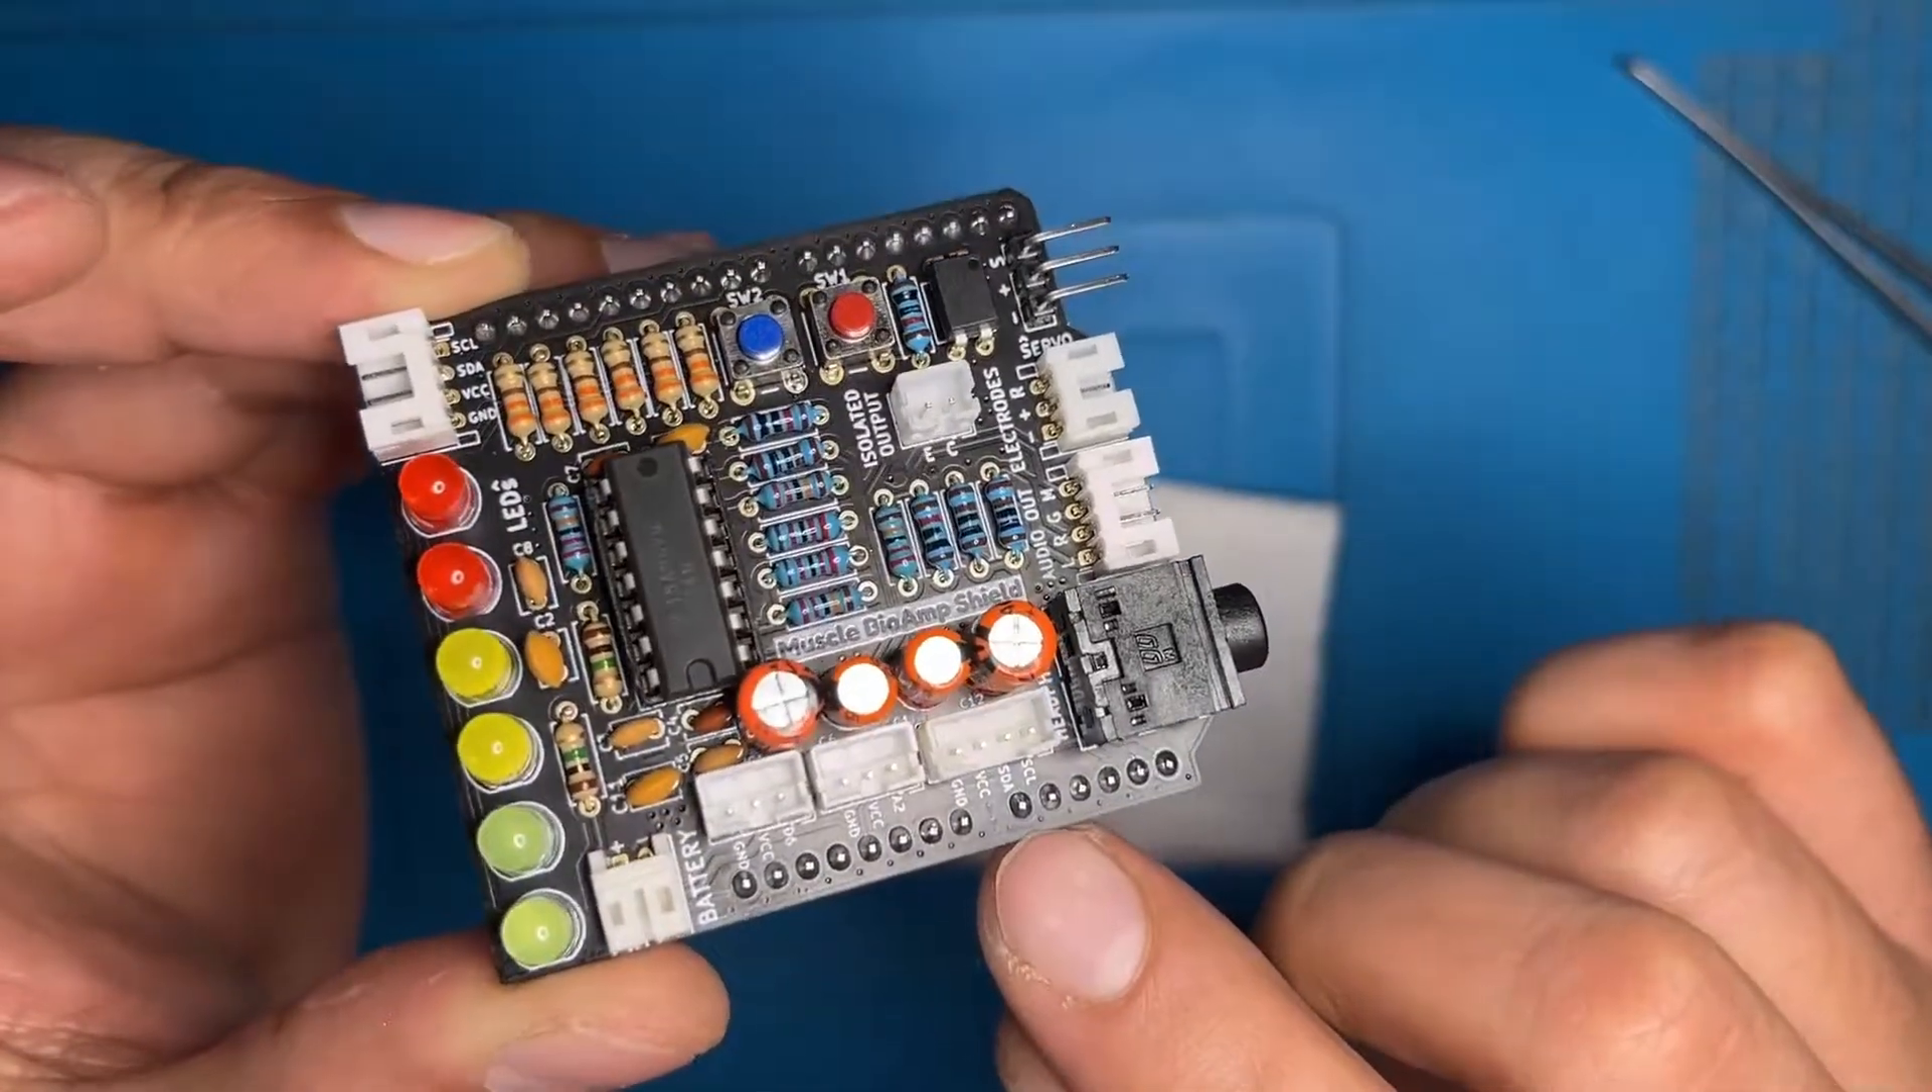Now we have successfully completed our task of assembling the shield.